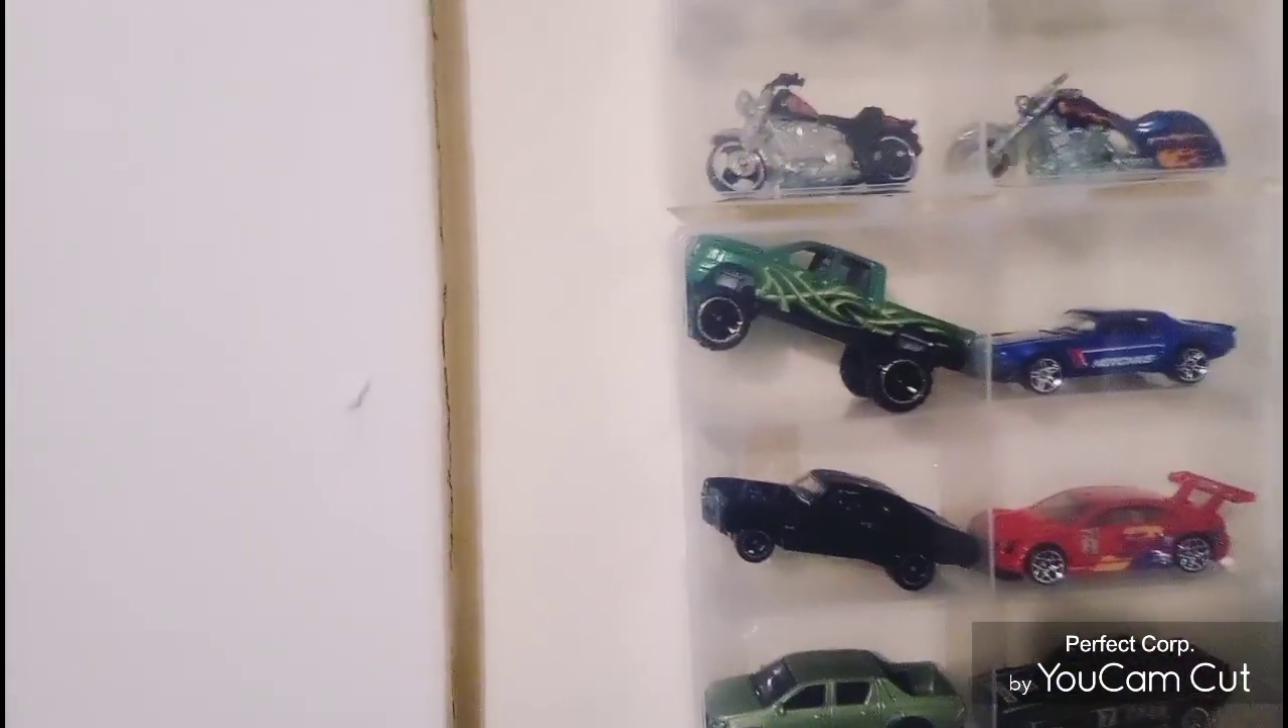The truck and the Malibu don't really fit. That's why you see them standing up. But they're much longer.